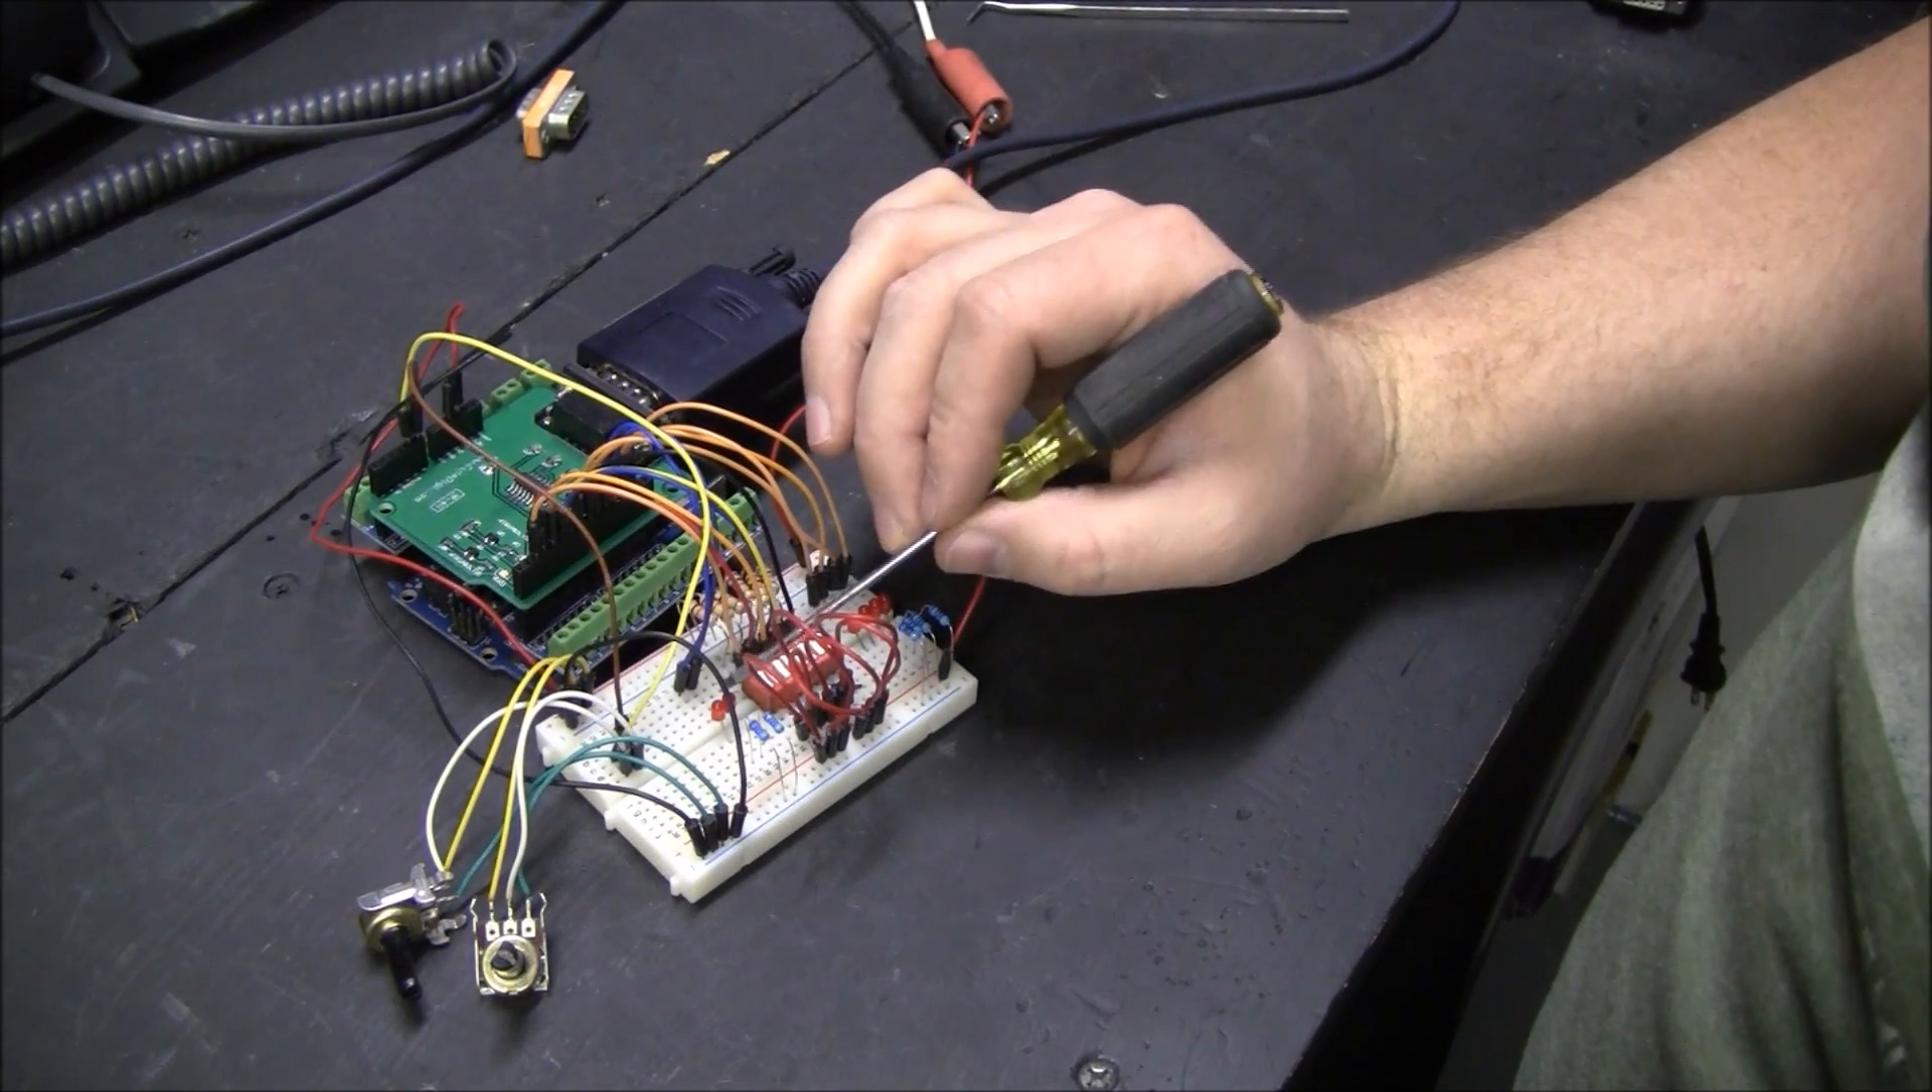I have six discrete inputs, two analog outputs, and there are six analog inputs, but I only have two potentiometers hooked up because I'm cheap.